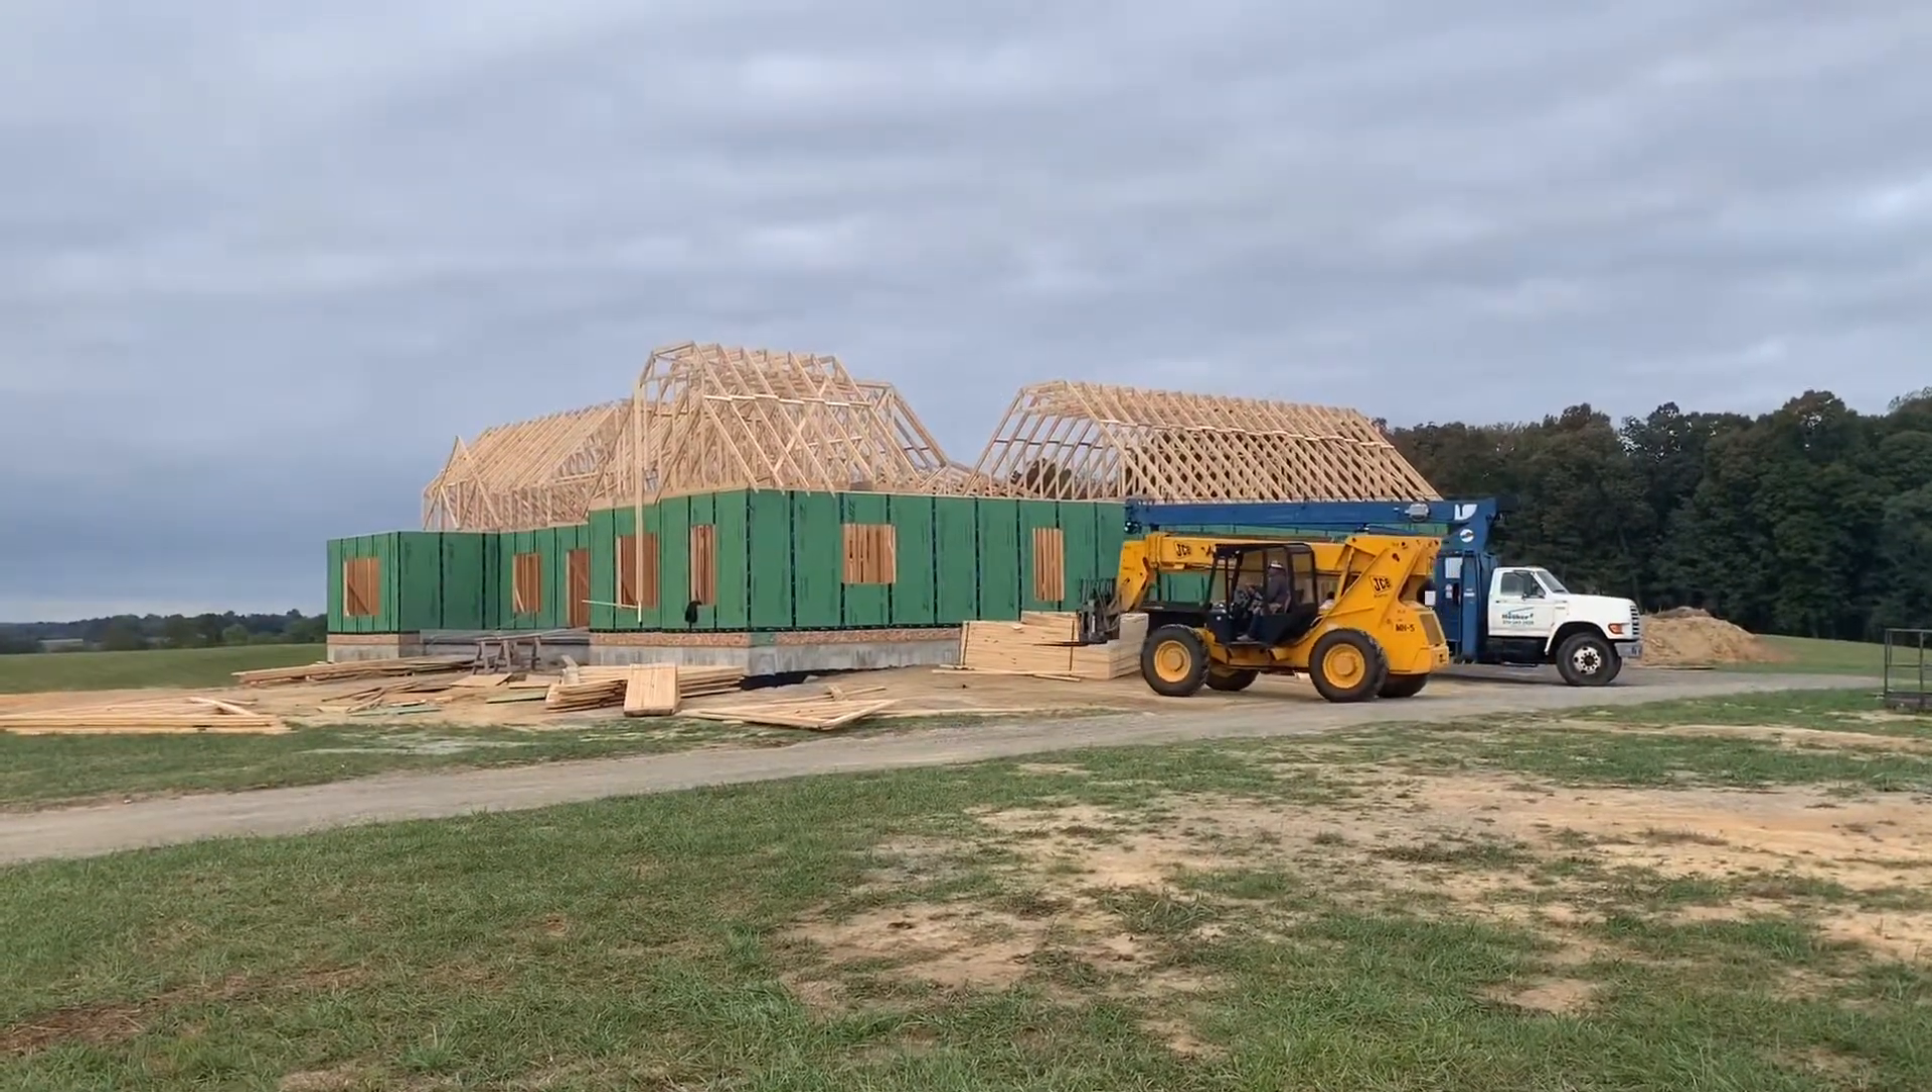As you can see, they've got most of the trusses set on this side.